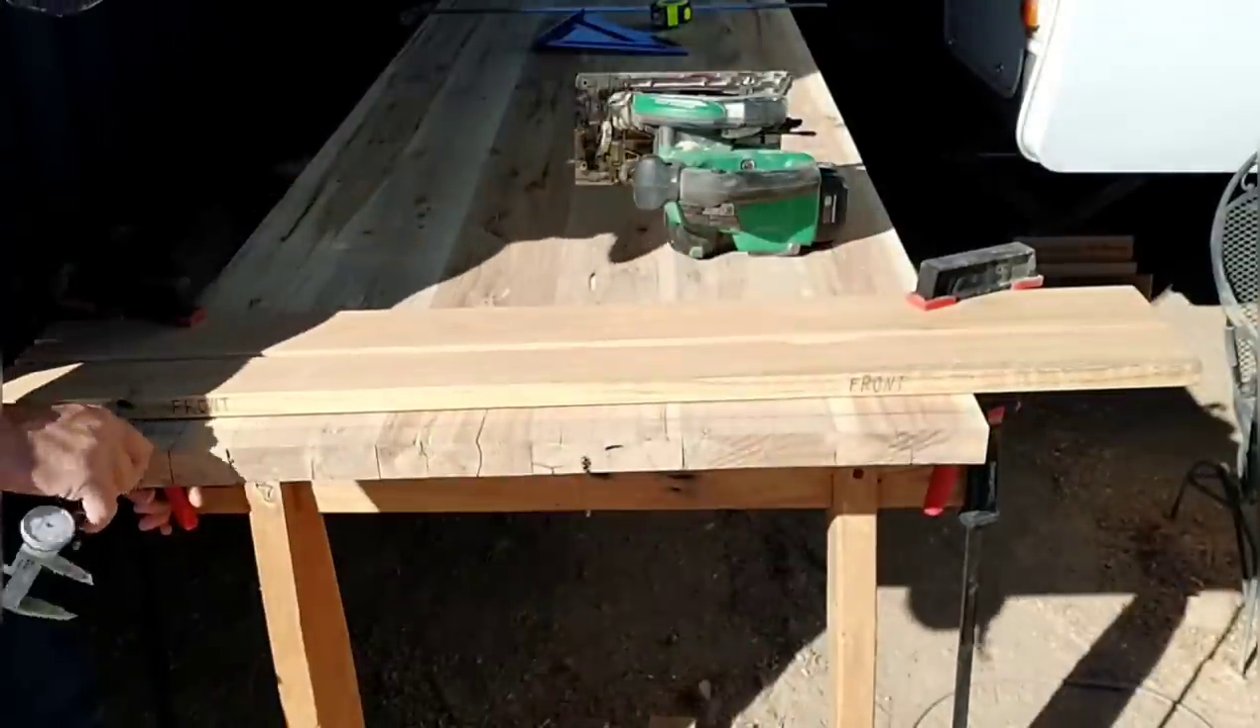Here I've clamped on a piece of oak that has a nice straight edge that I'll be using as a guide or a fence so that when I make this cut it'll be nice and straight.